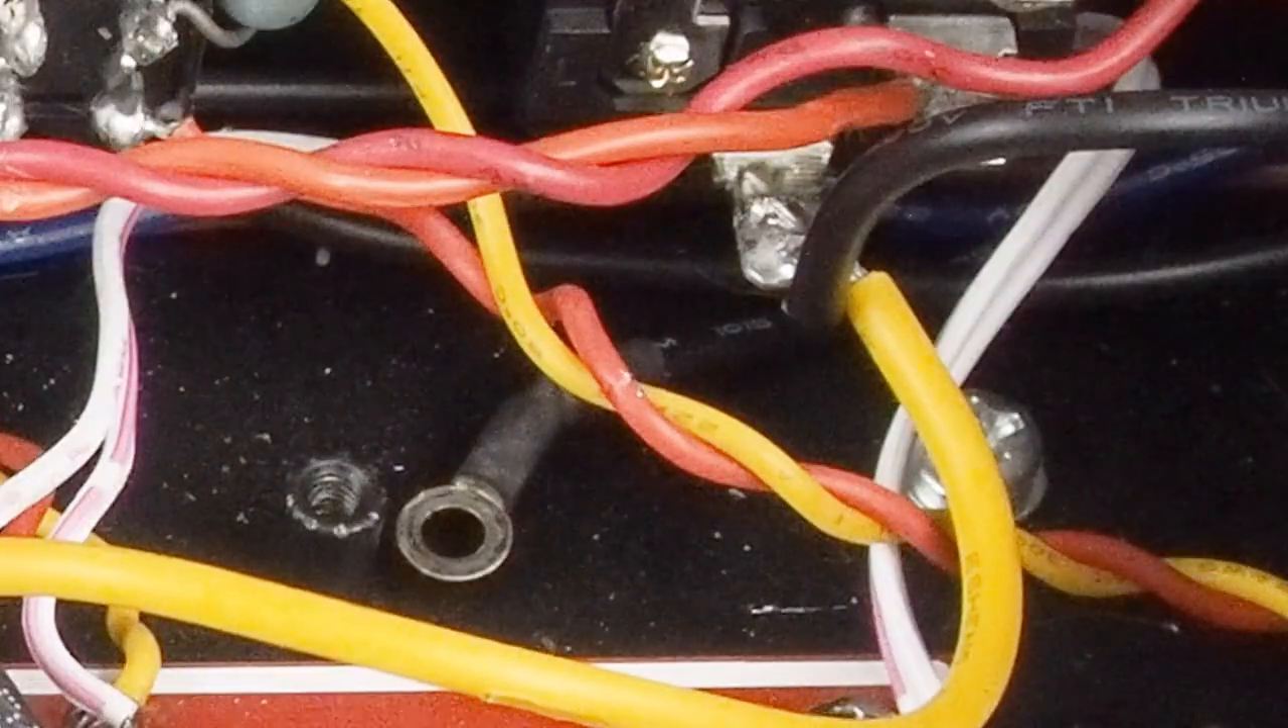You can see right there the safety ground didn't even really hook to the chassis it's sitting on top of paint.